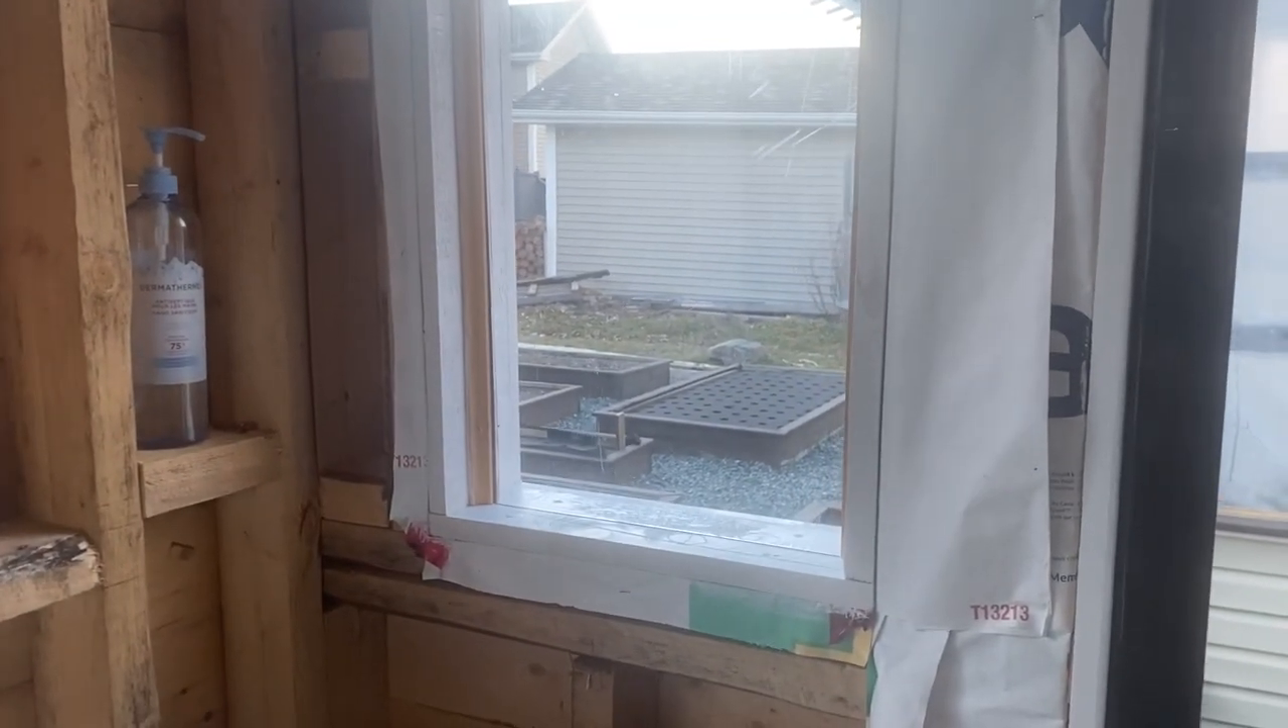So I just completed the second small opening for our outdoor kitchen. With the trim and the plastic glass or plexiglass.